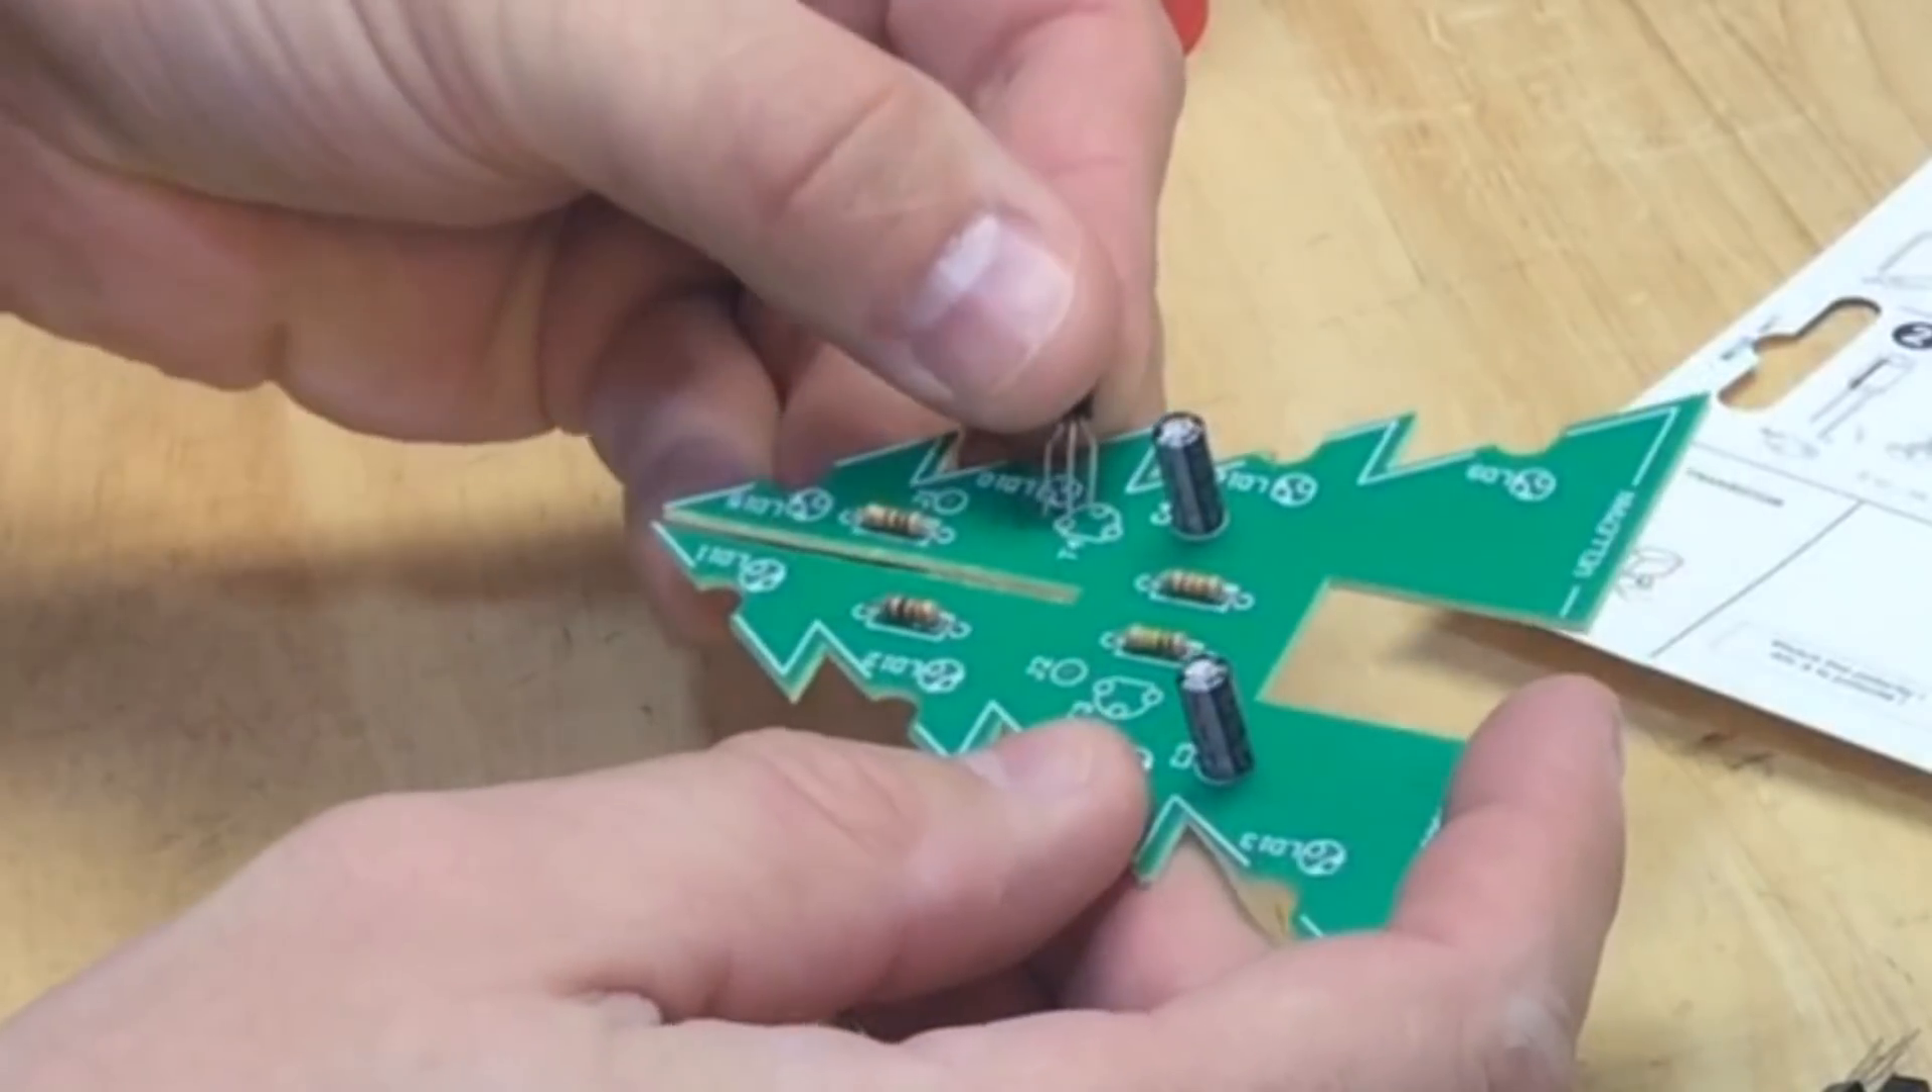So I got the capacitors installed the next step was the transistors.